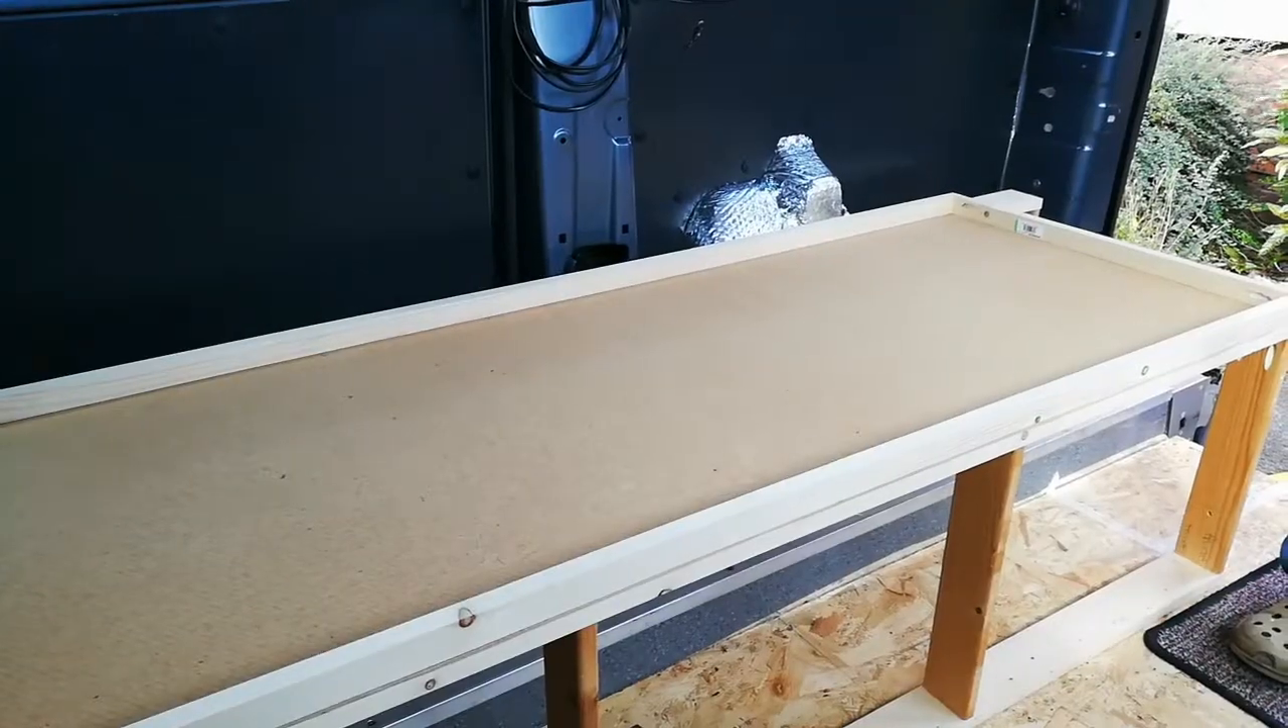We've now put the frame that we've just made along with a piece of hardboard inside of it onto the base.